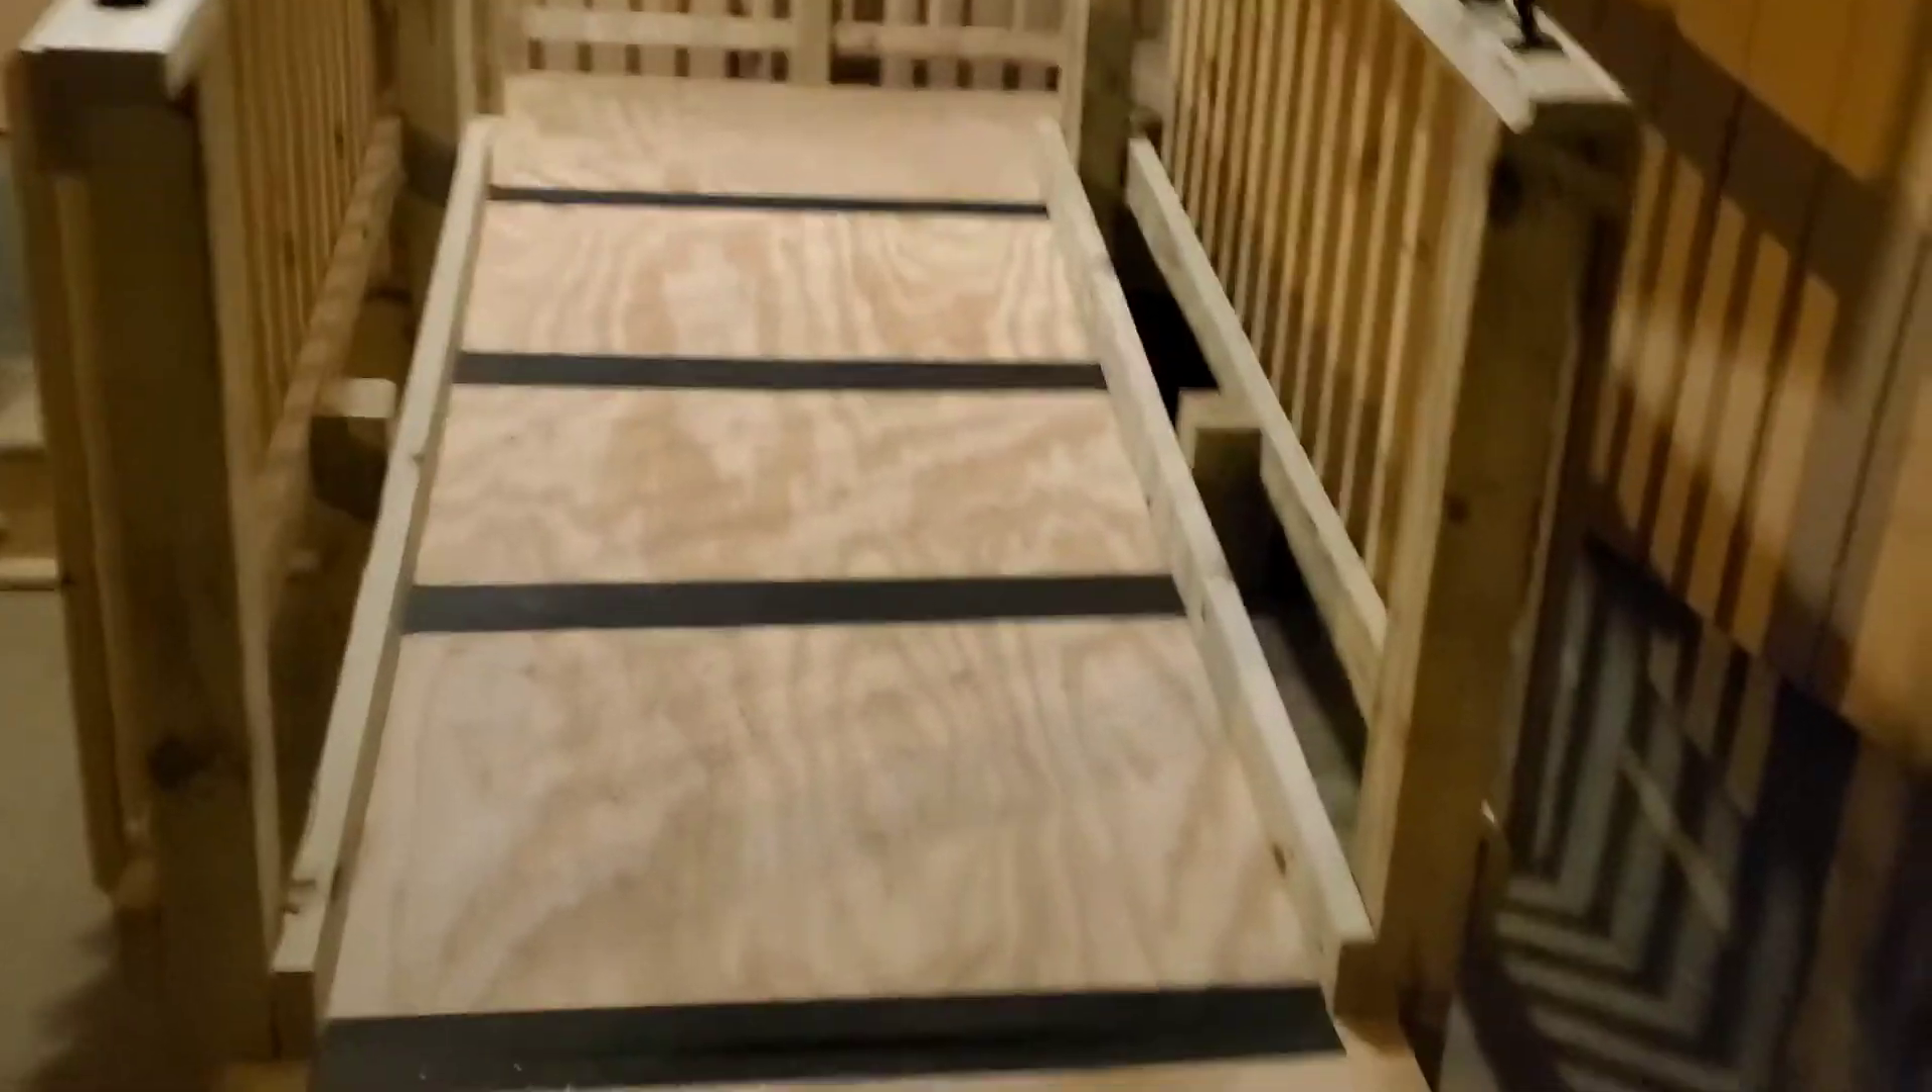I finished the rails on this side and the rails on that side.